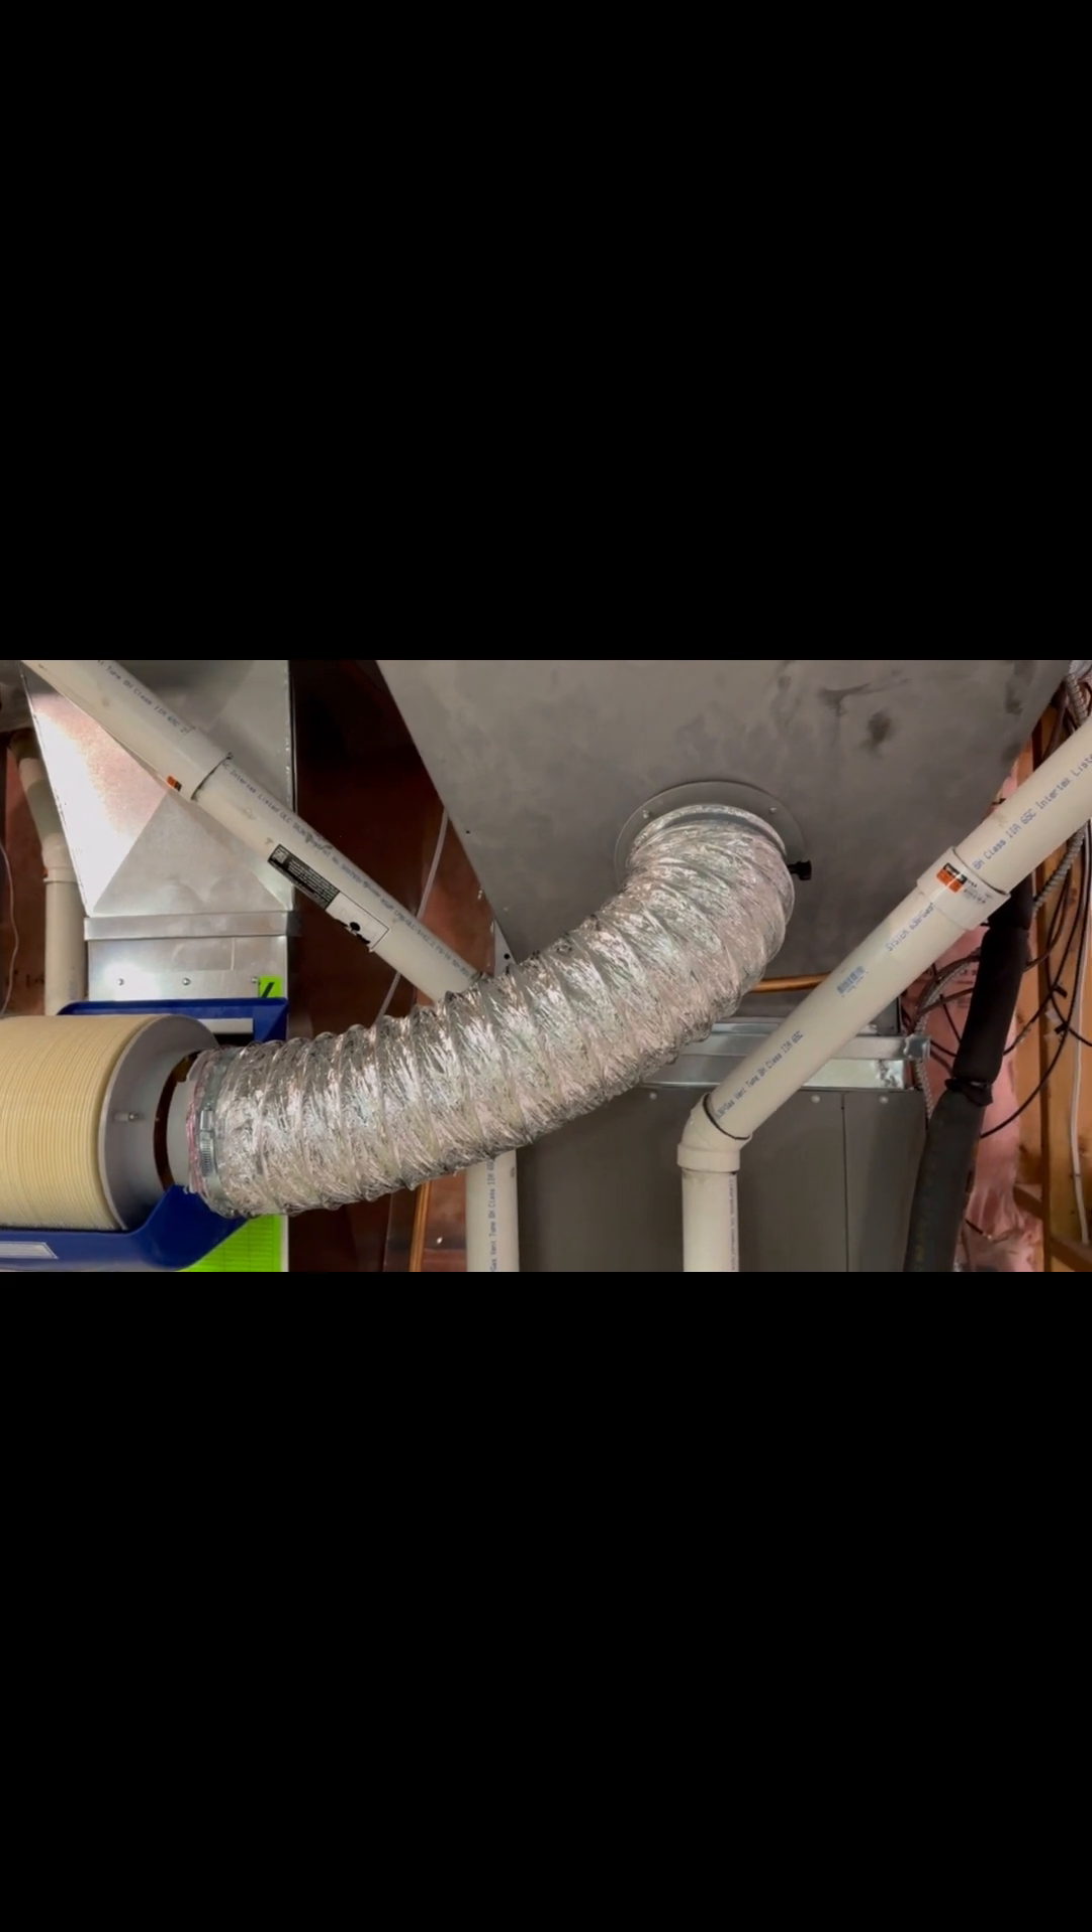As you can see we have the duct in place for the bypass air which is now flowing into the humidifier.